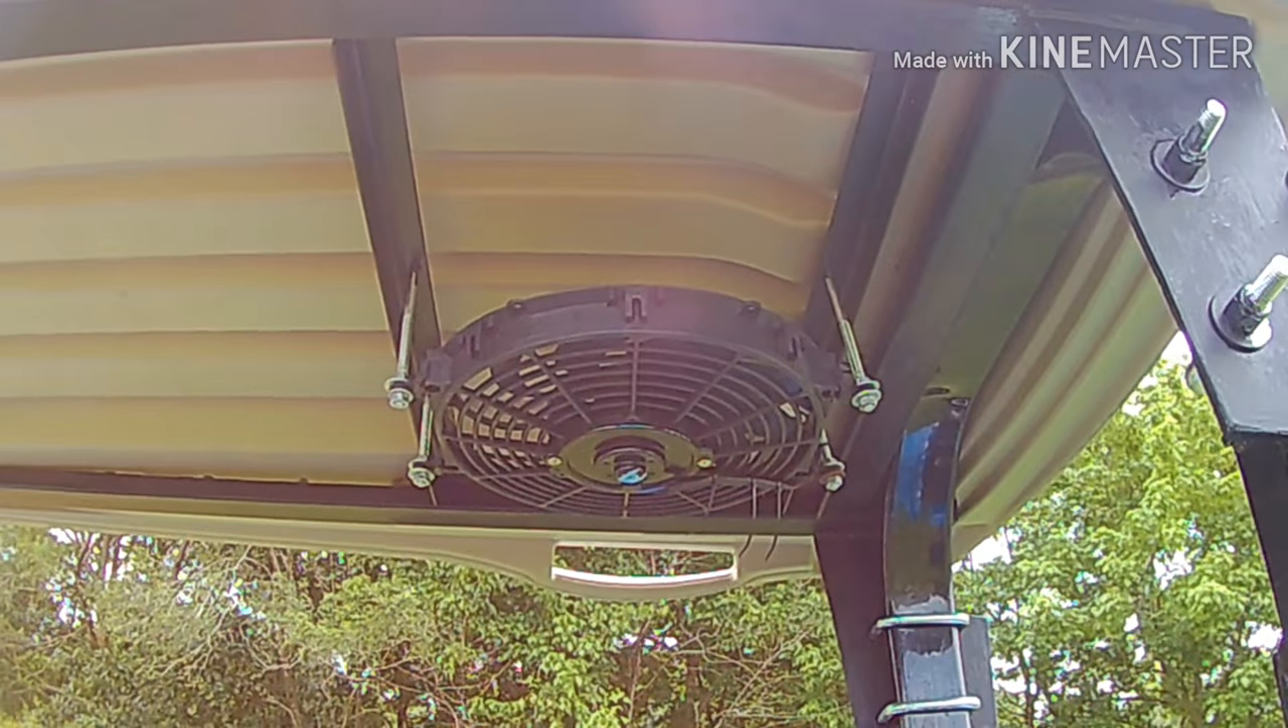And then we've got my fan dropped down with those small brackets there.